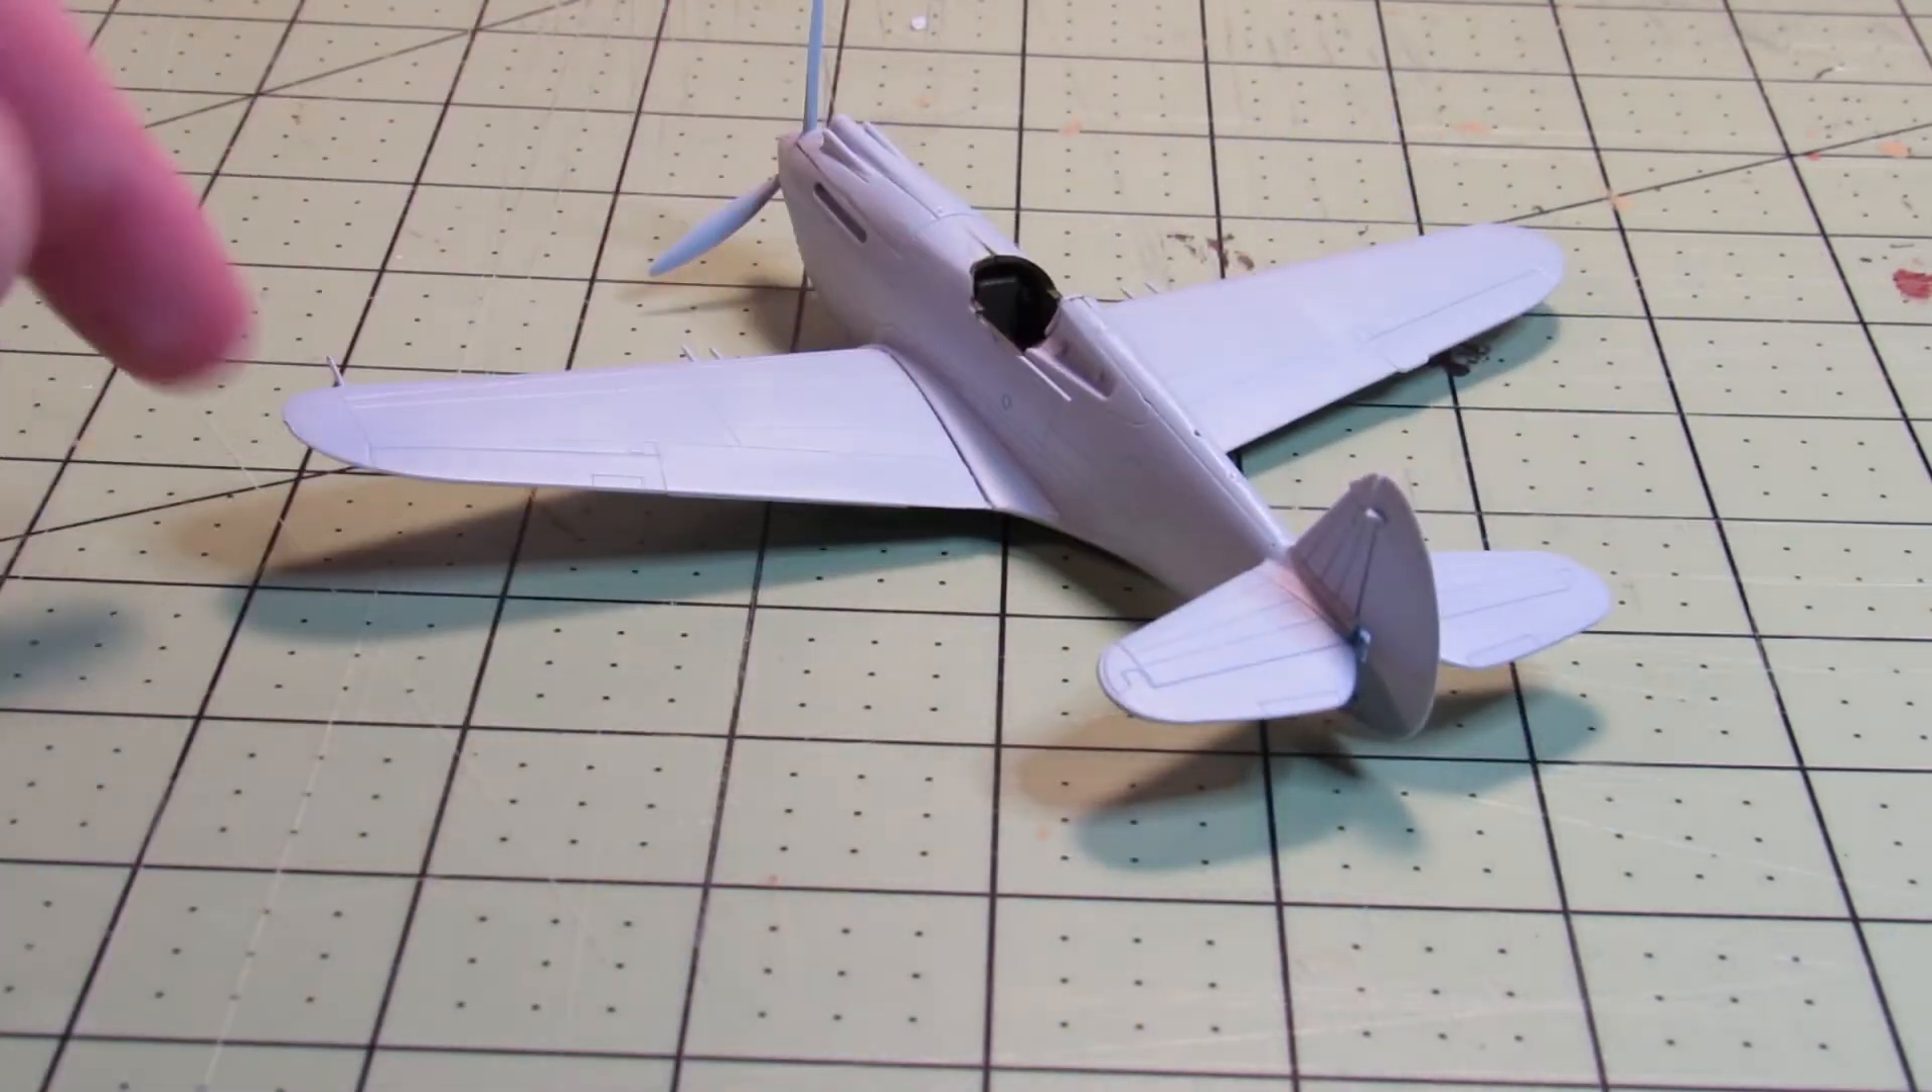And I haven't done the pilot yet. I haven't attached the cockpit glass because I'm going to do that after I've painted the whole thing.